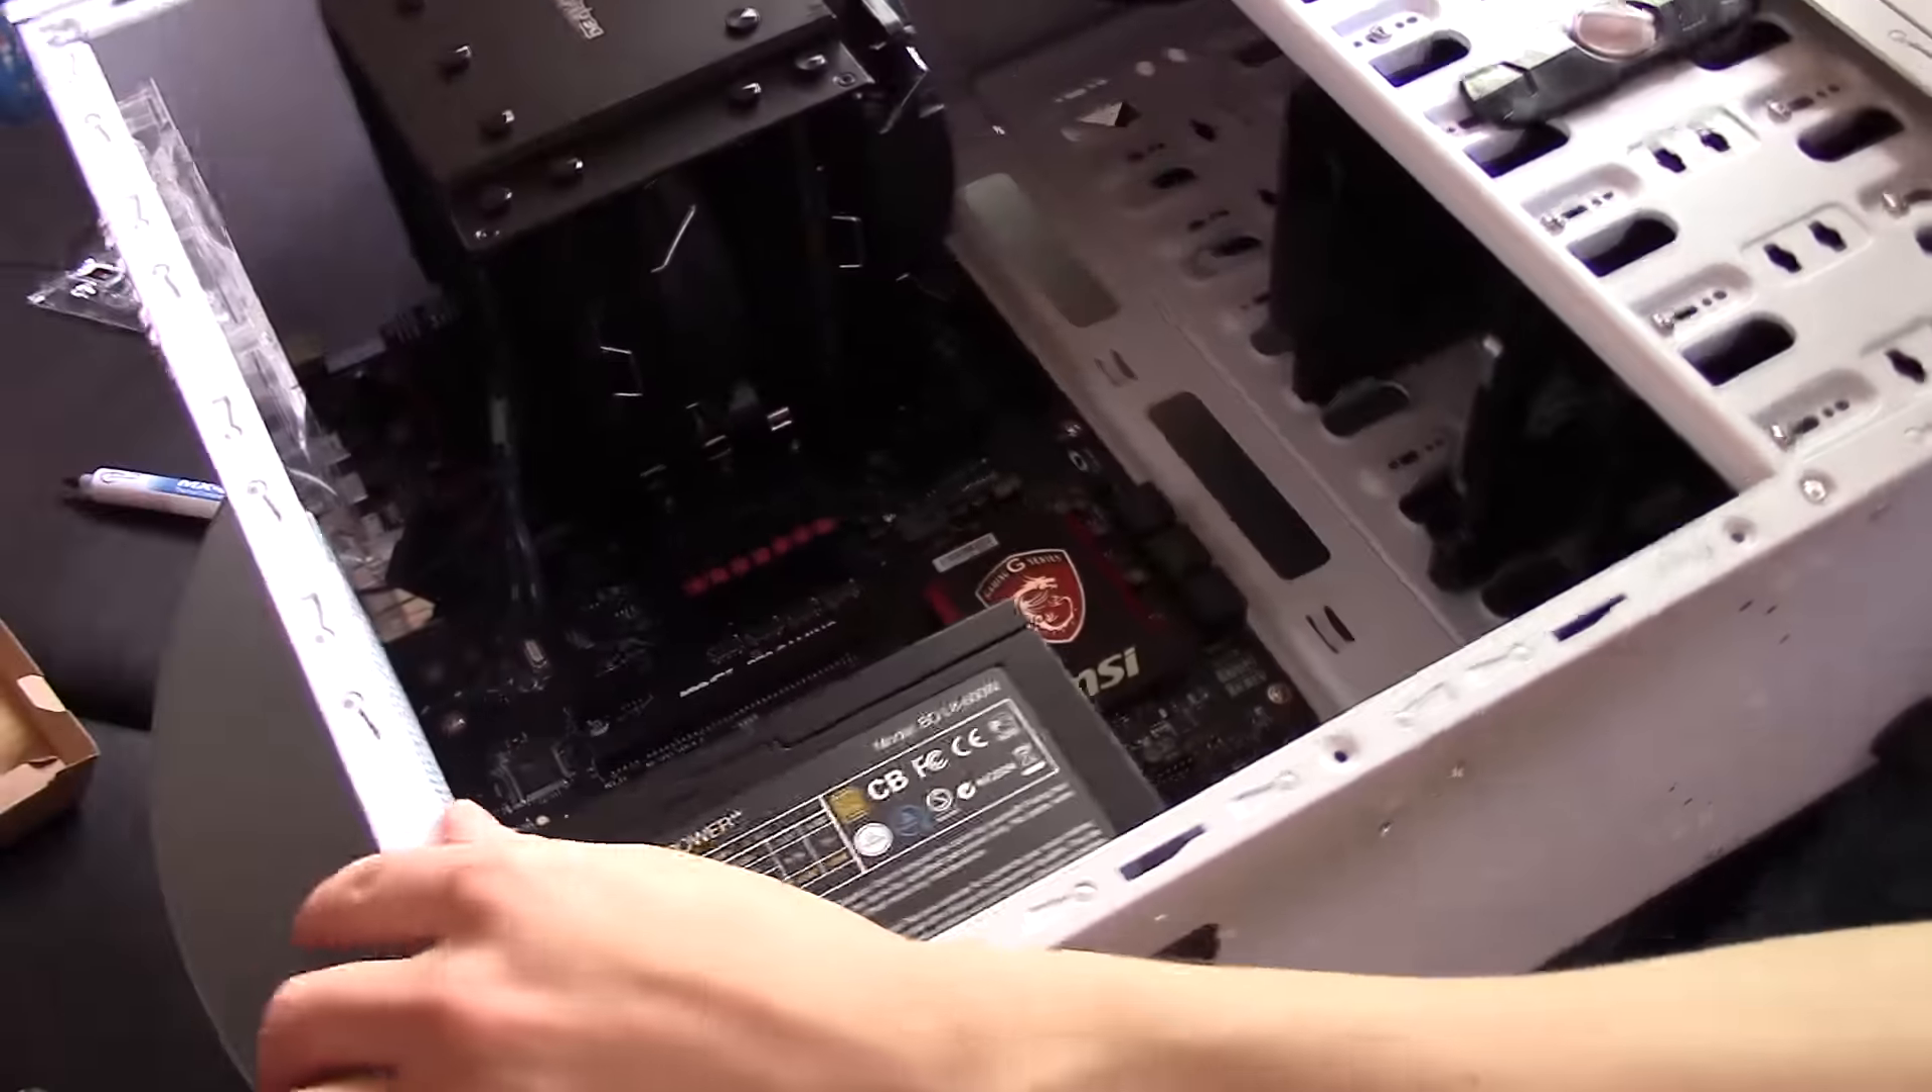So, Grafikkarte und WLAN-Karte fehlen.